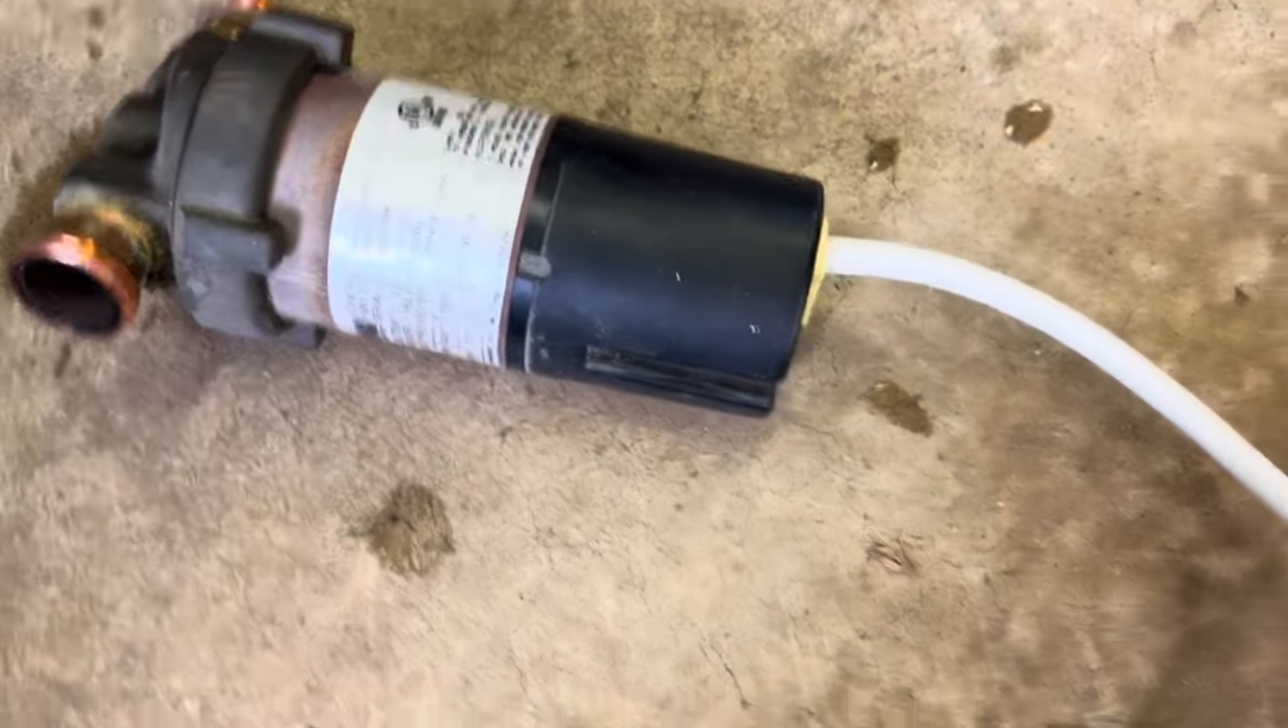We got our old pump down on the ground here i need that cord off of it though.